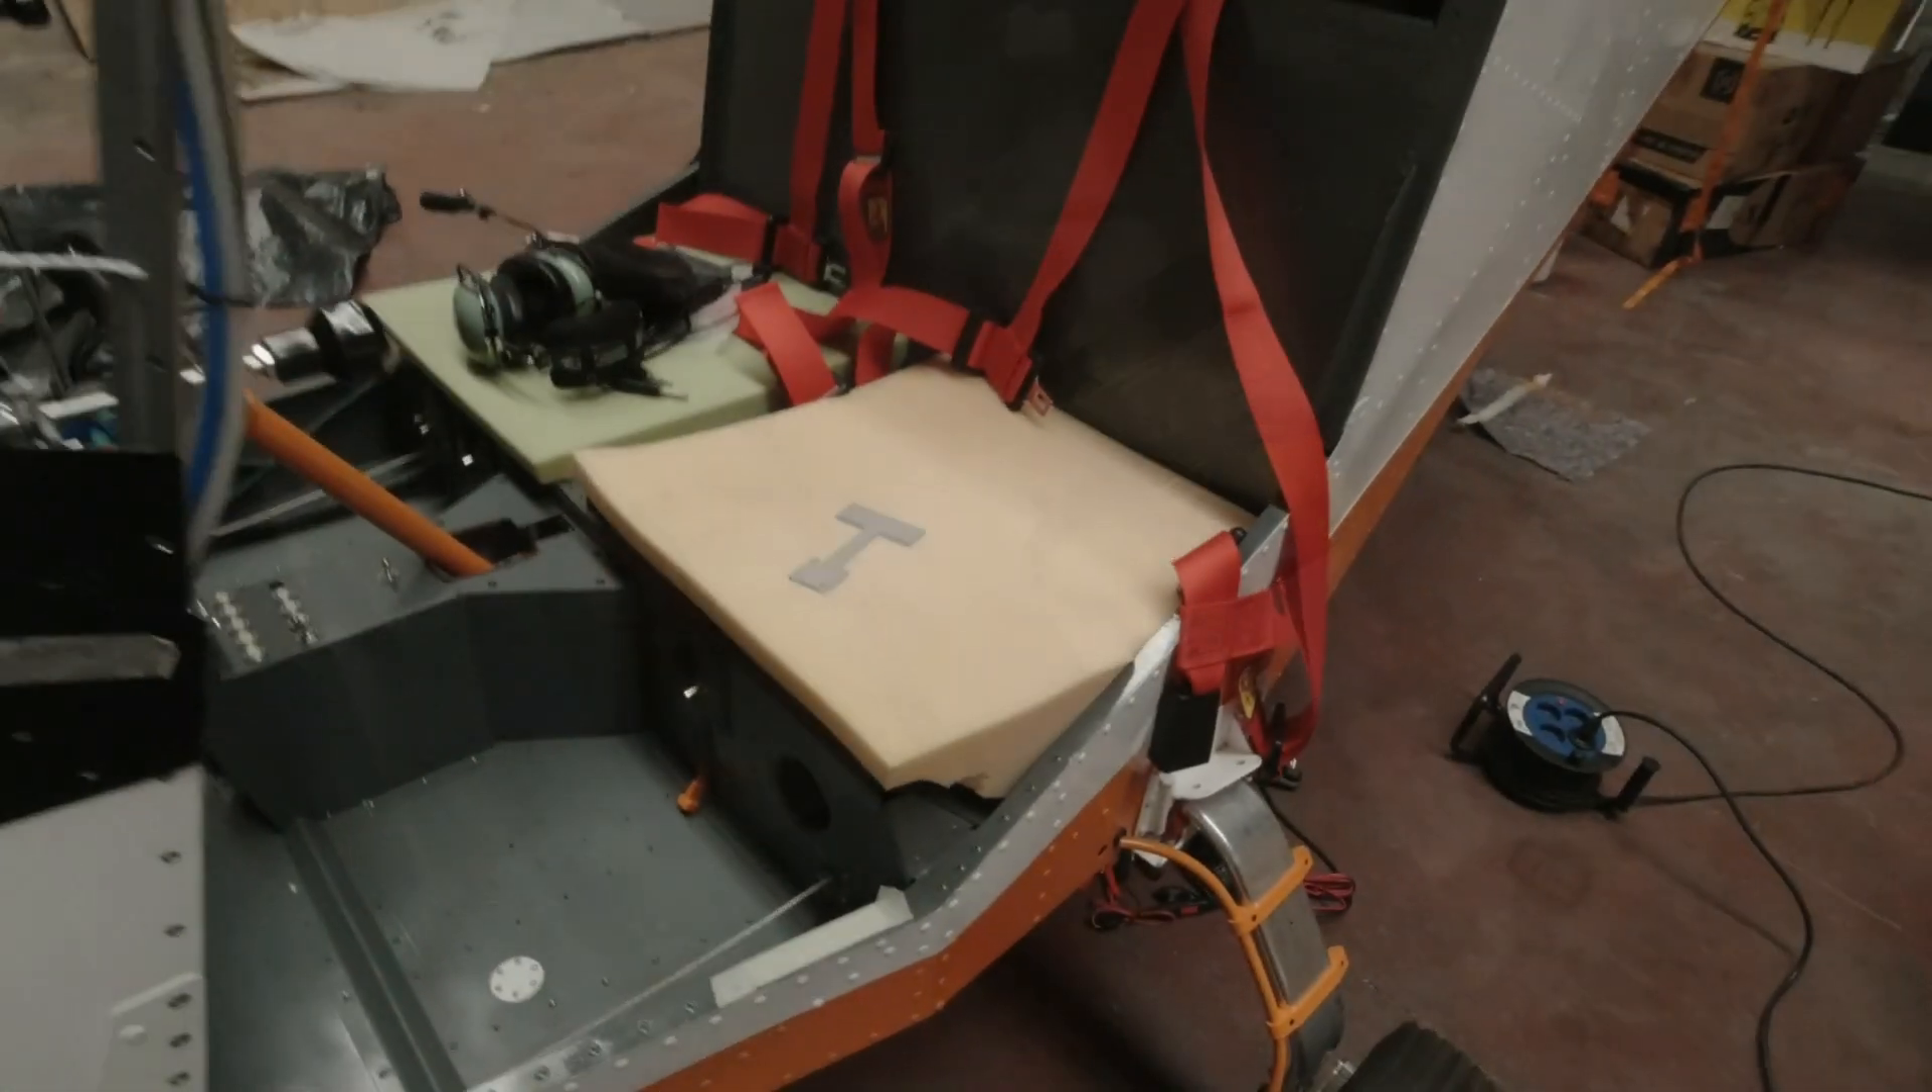Una vez que tengo la pieza del asiento puesta he puesto aquí la goma espuma.